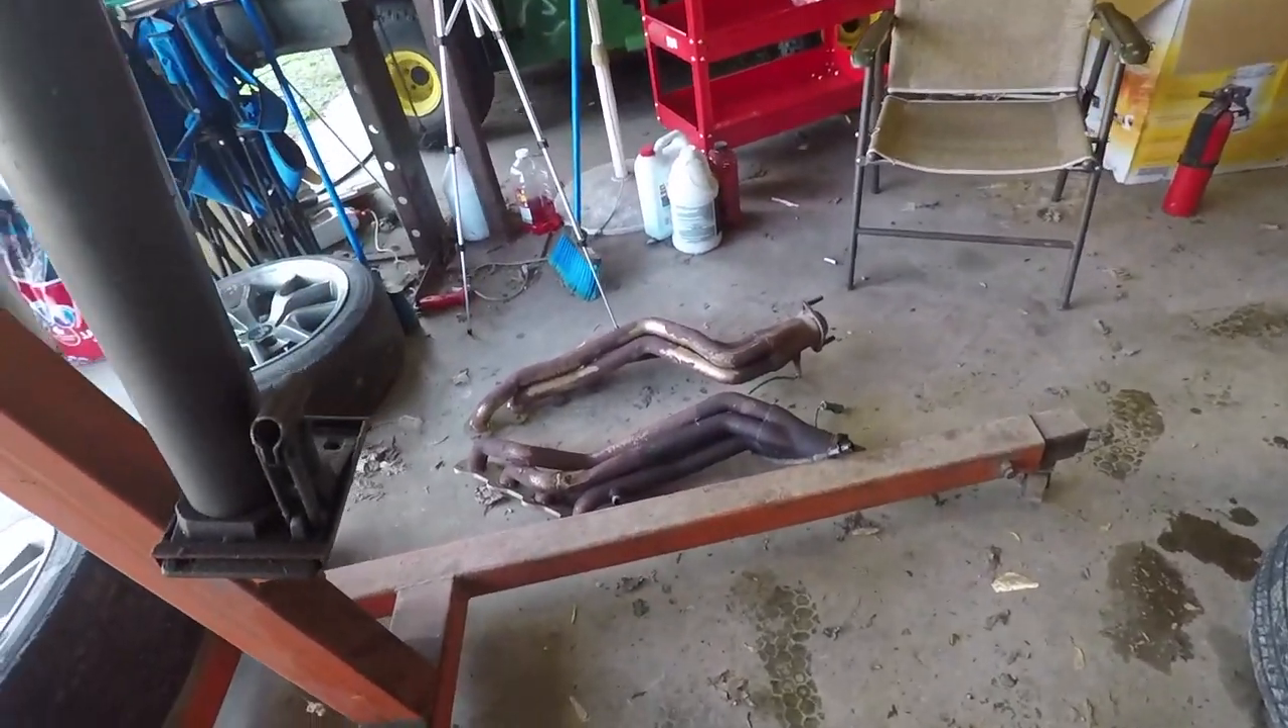I've already removed the headers as you can see they're pretty rough.